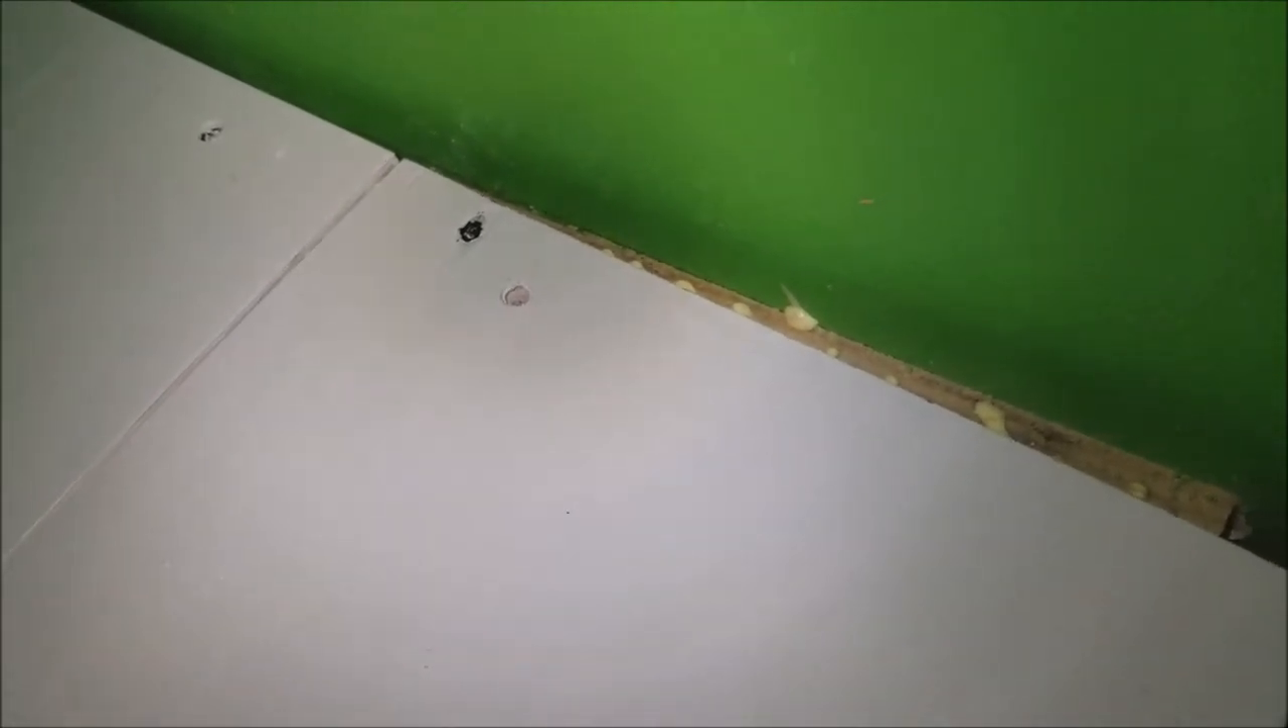My boards are cut square and straight but the wall isn't straight so there will be a gap in there.